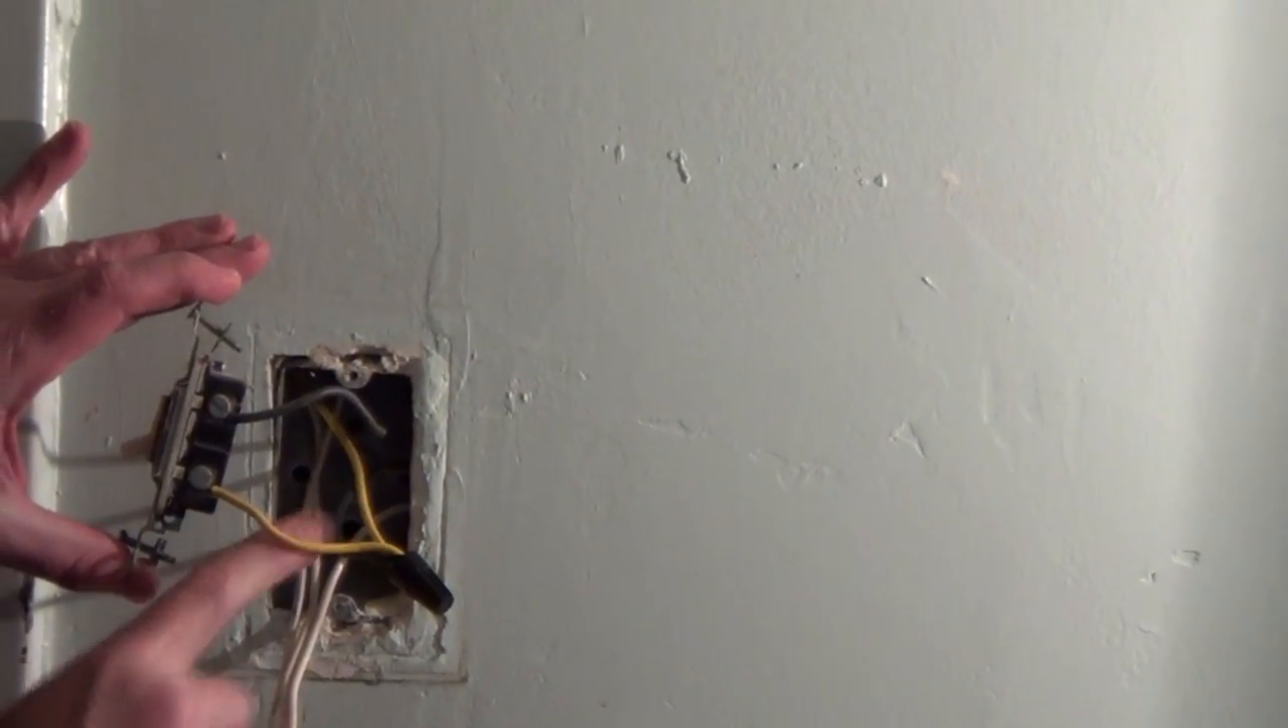So I removed the two screws and pulled the switch out of the box and in this case we've got two wires going up to two different lights.